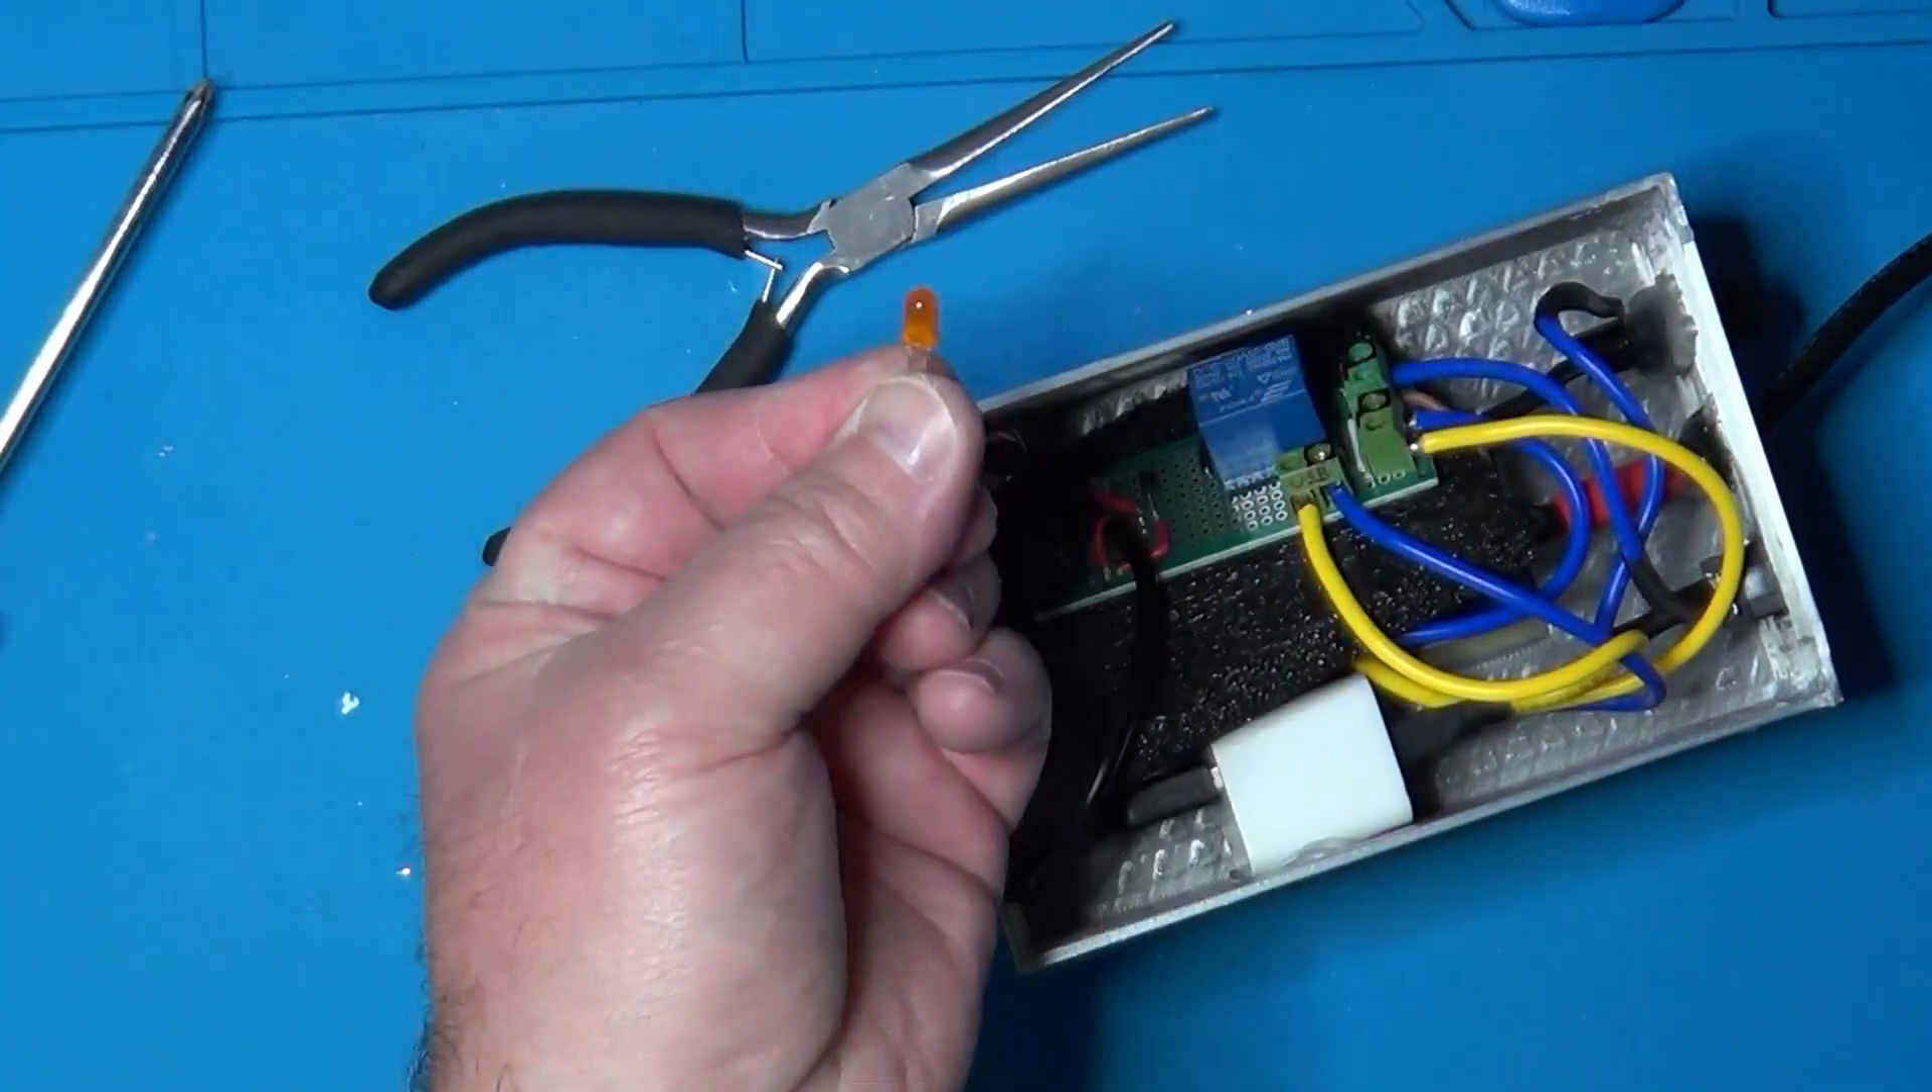And it was now that I realized that I didn't yet connect the LED.